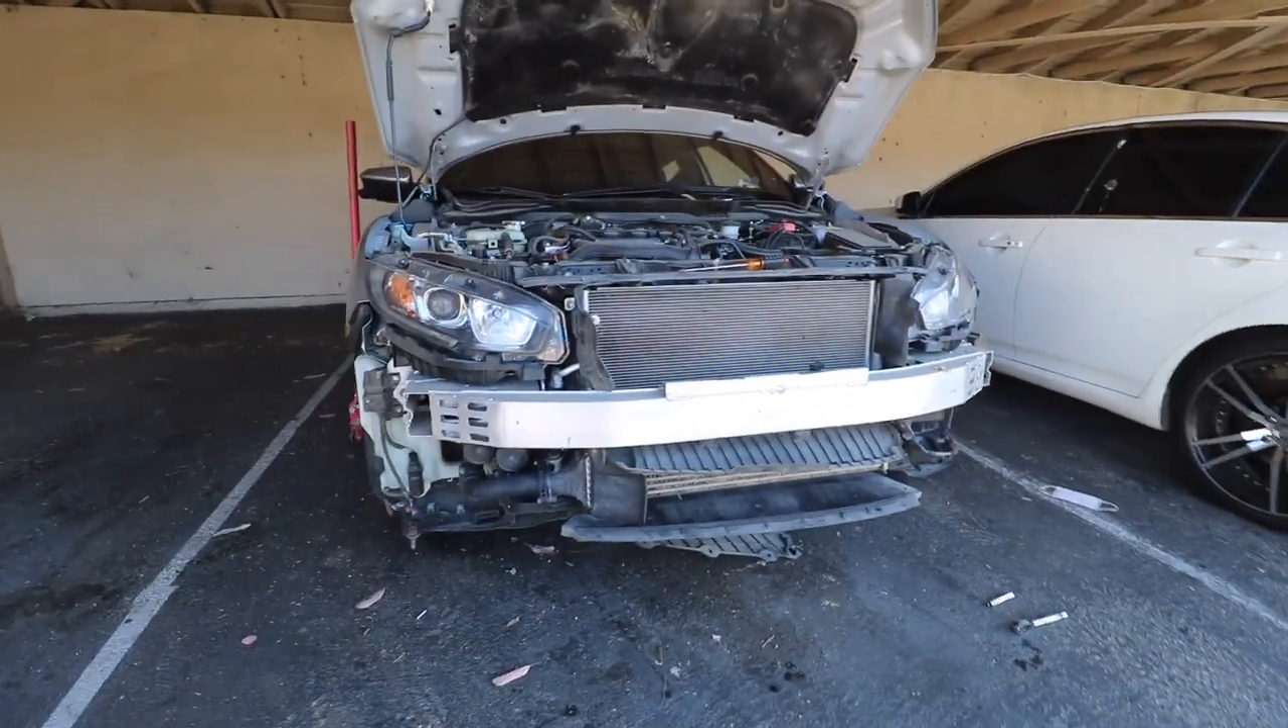Obviously you can see that we took the bumper off.